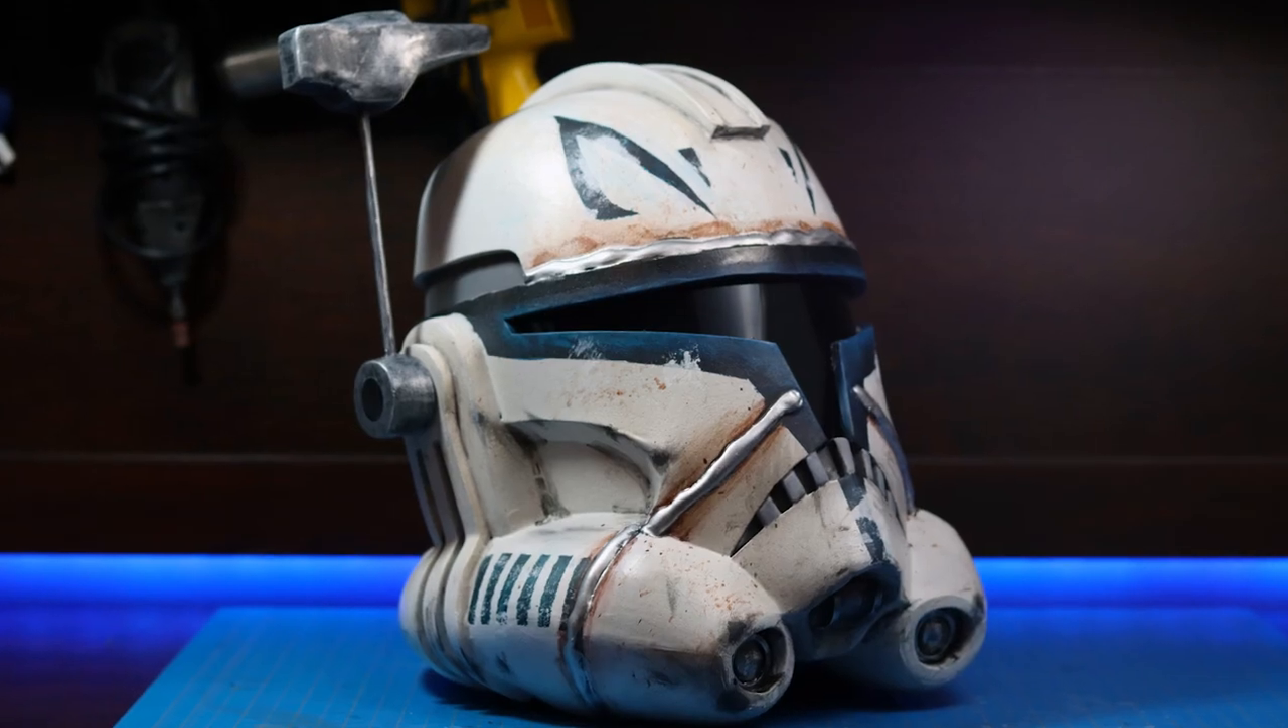This visor was then hot glued into place and the bucket was complete.